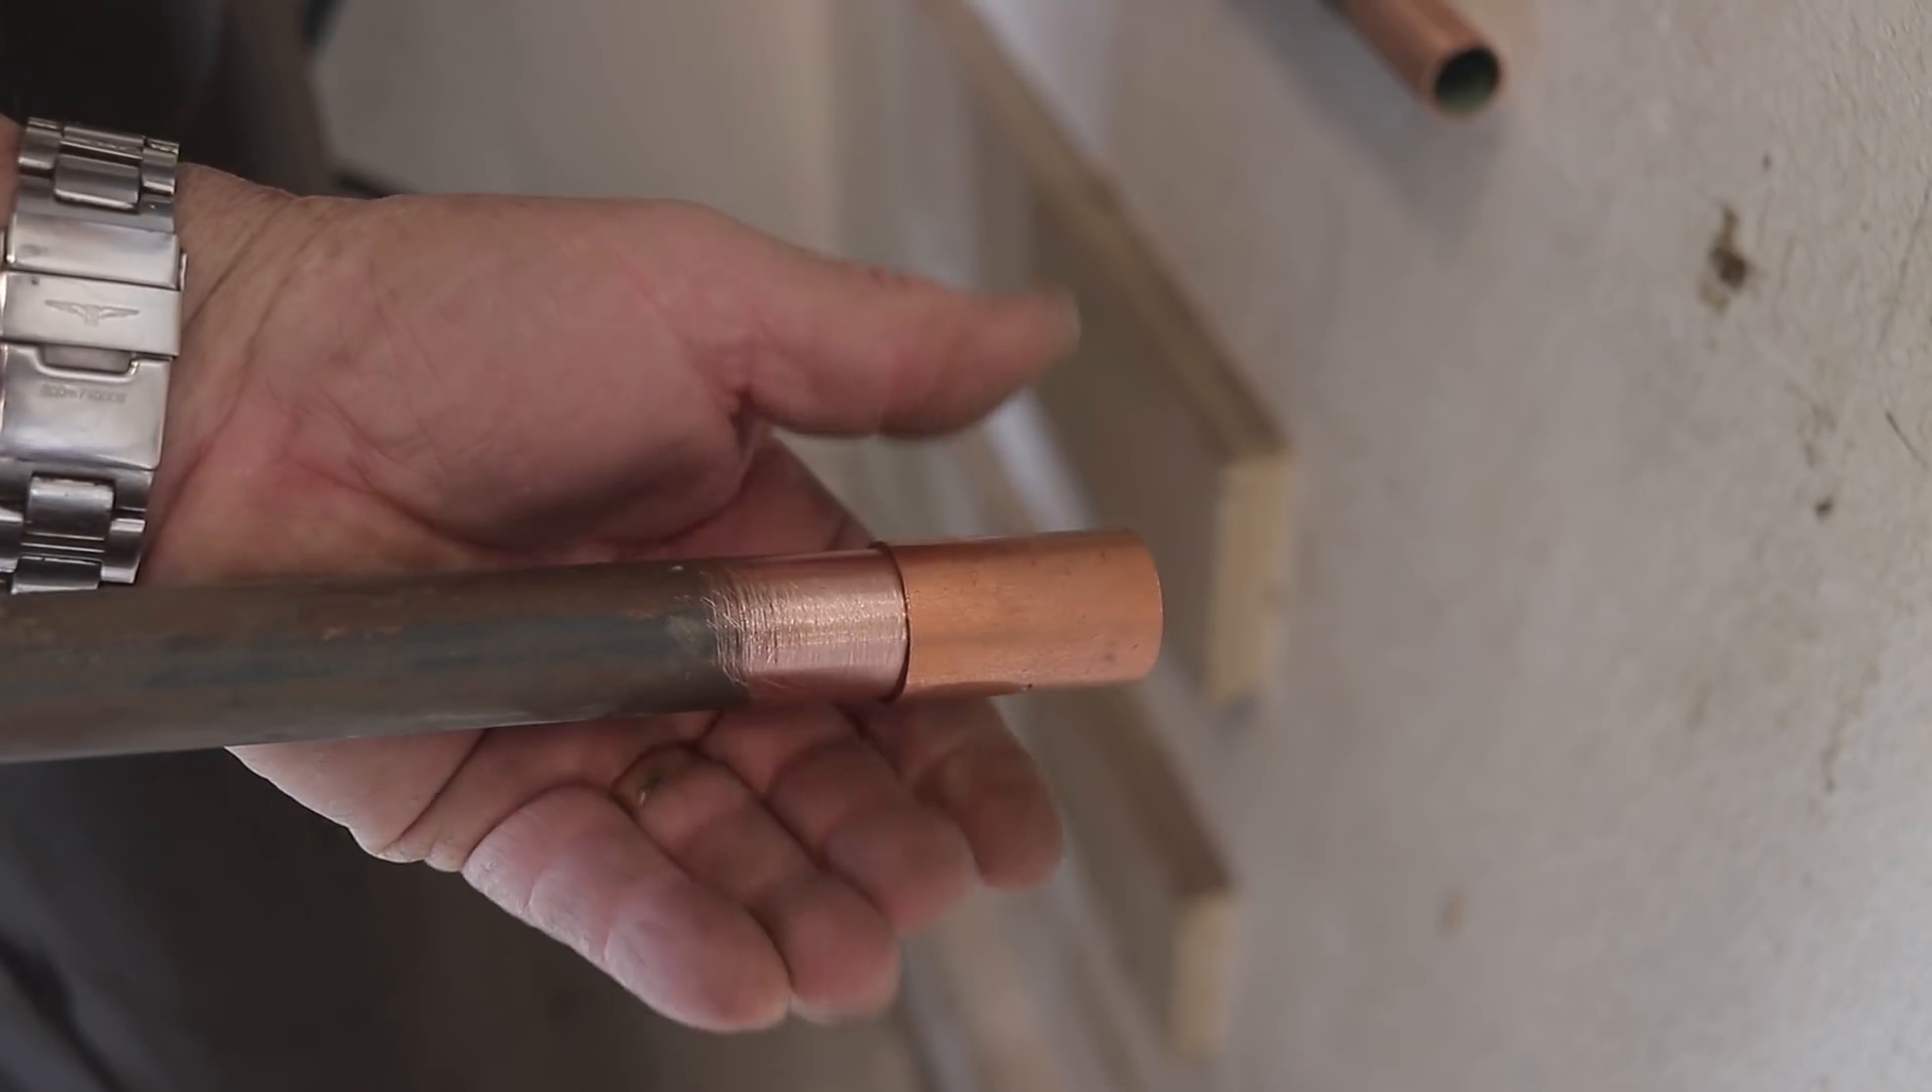You can see that coupling slides right on there perfectly.